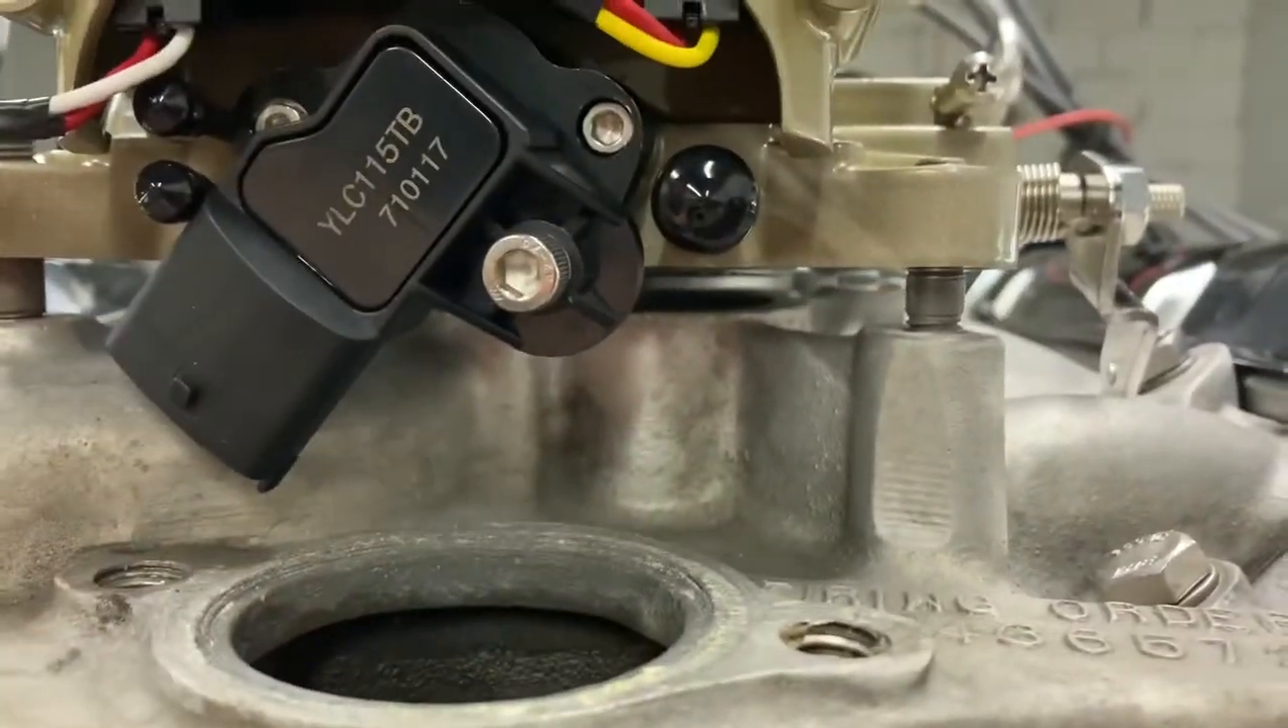Look at the gap that I have right there underneath the throttle body.